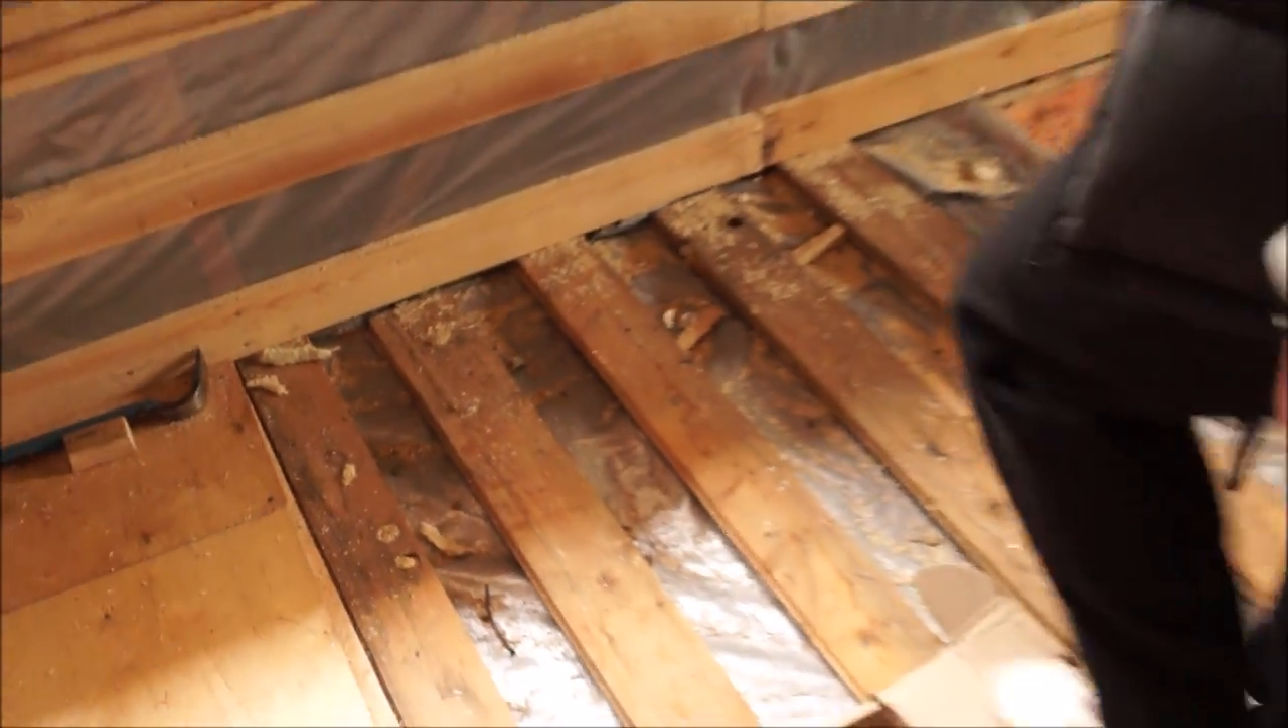Да, кстати, вот посмотрите, в разрезе есть участок пола, еще не покрыт фанерой.